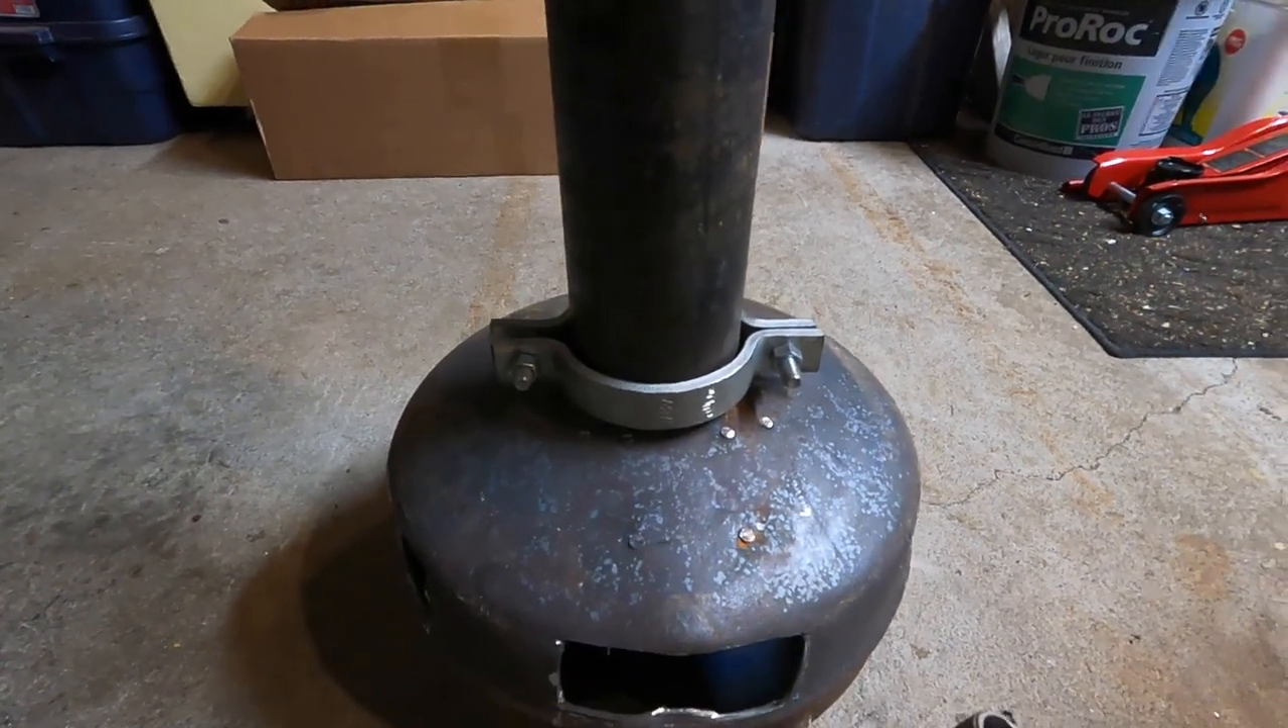Okay, so I got the cast iron chimney on there.